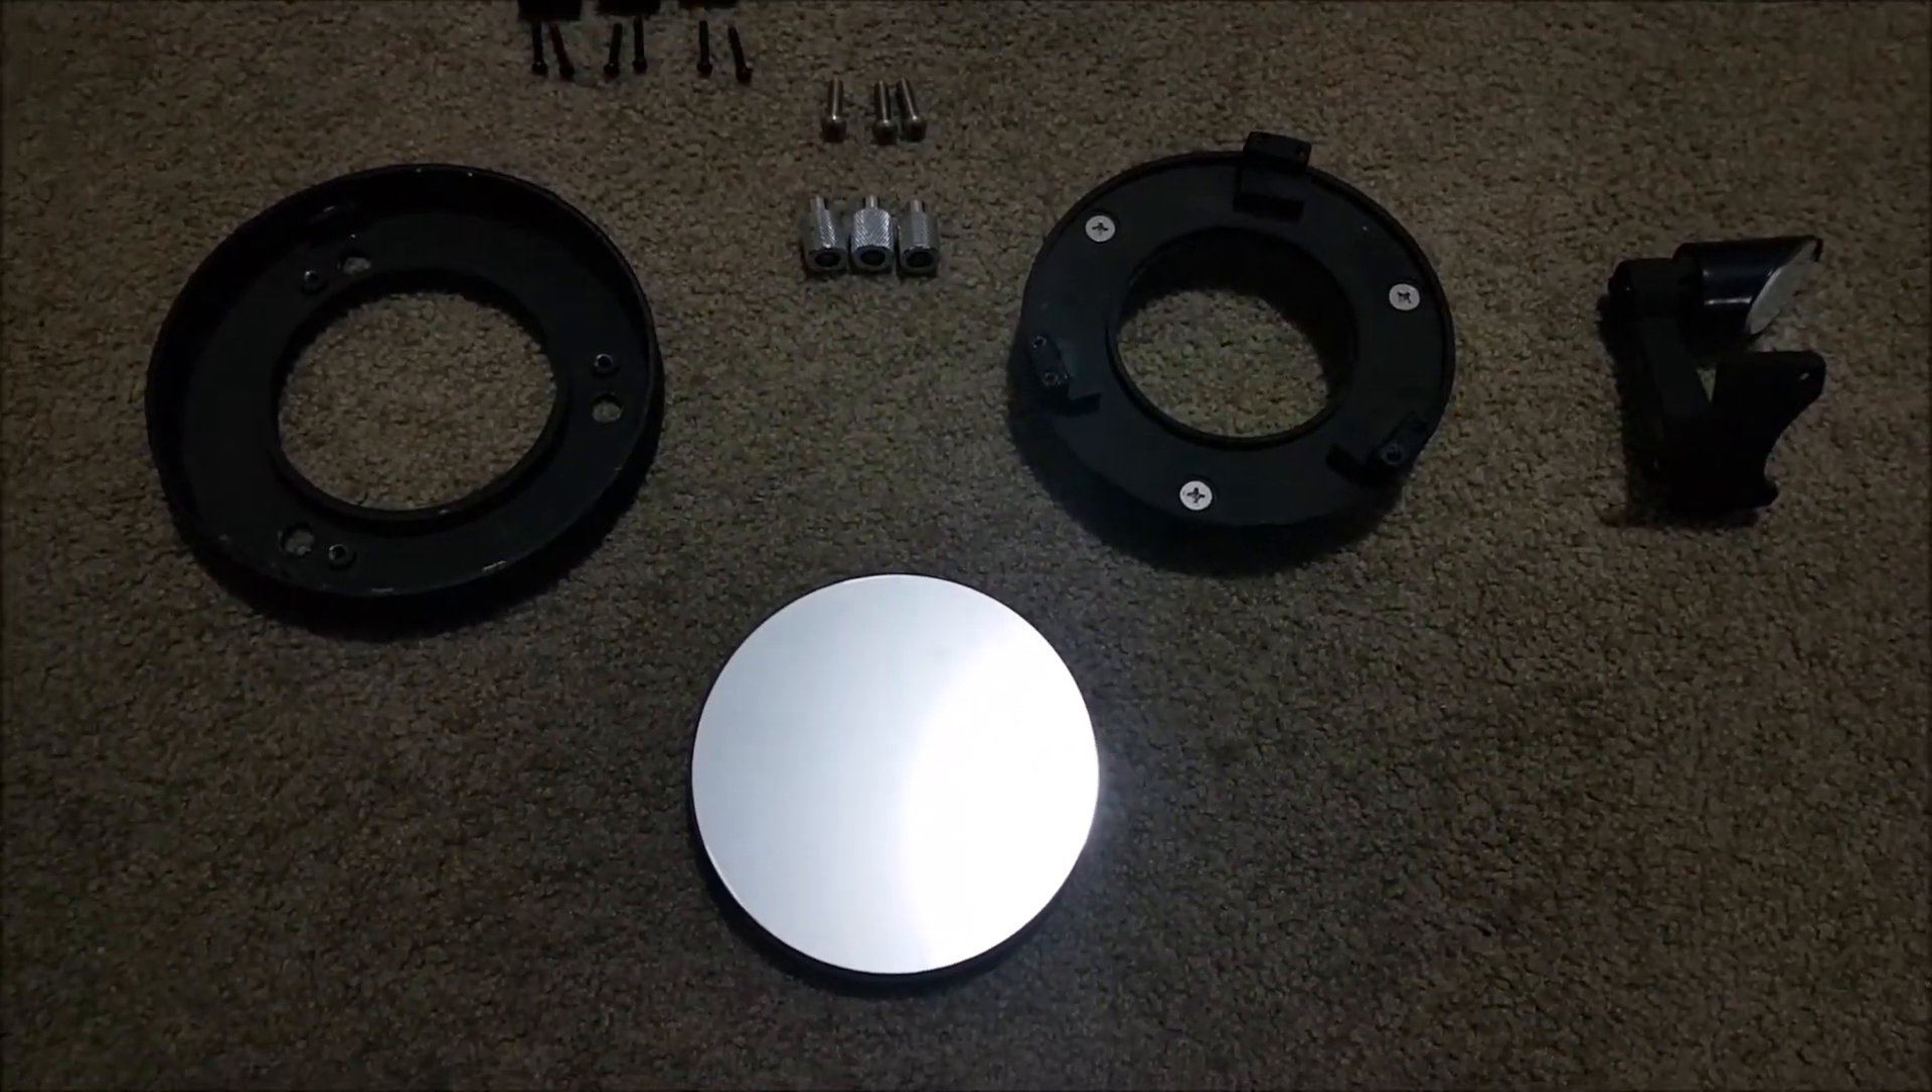There's the mirror cell completely taken apart.